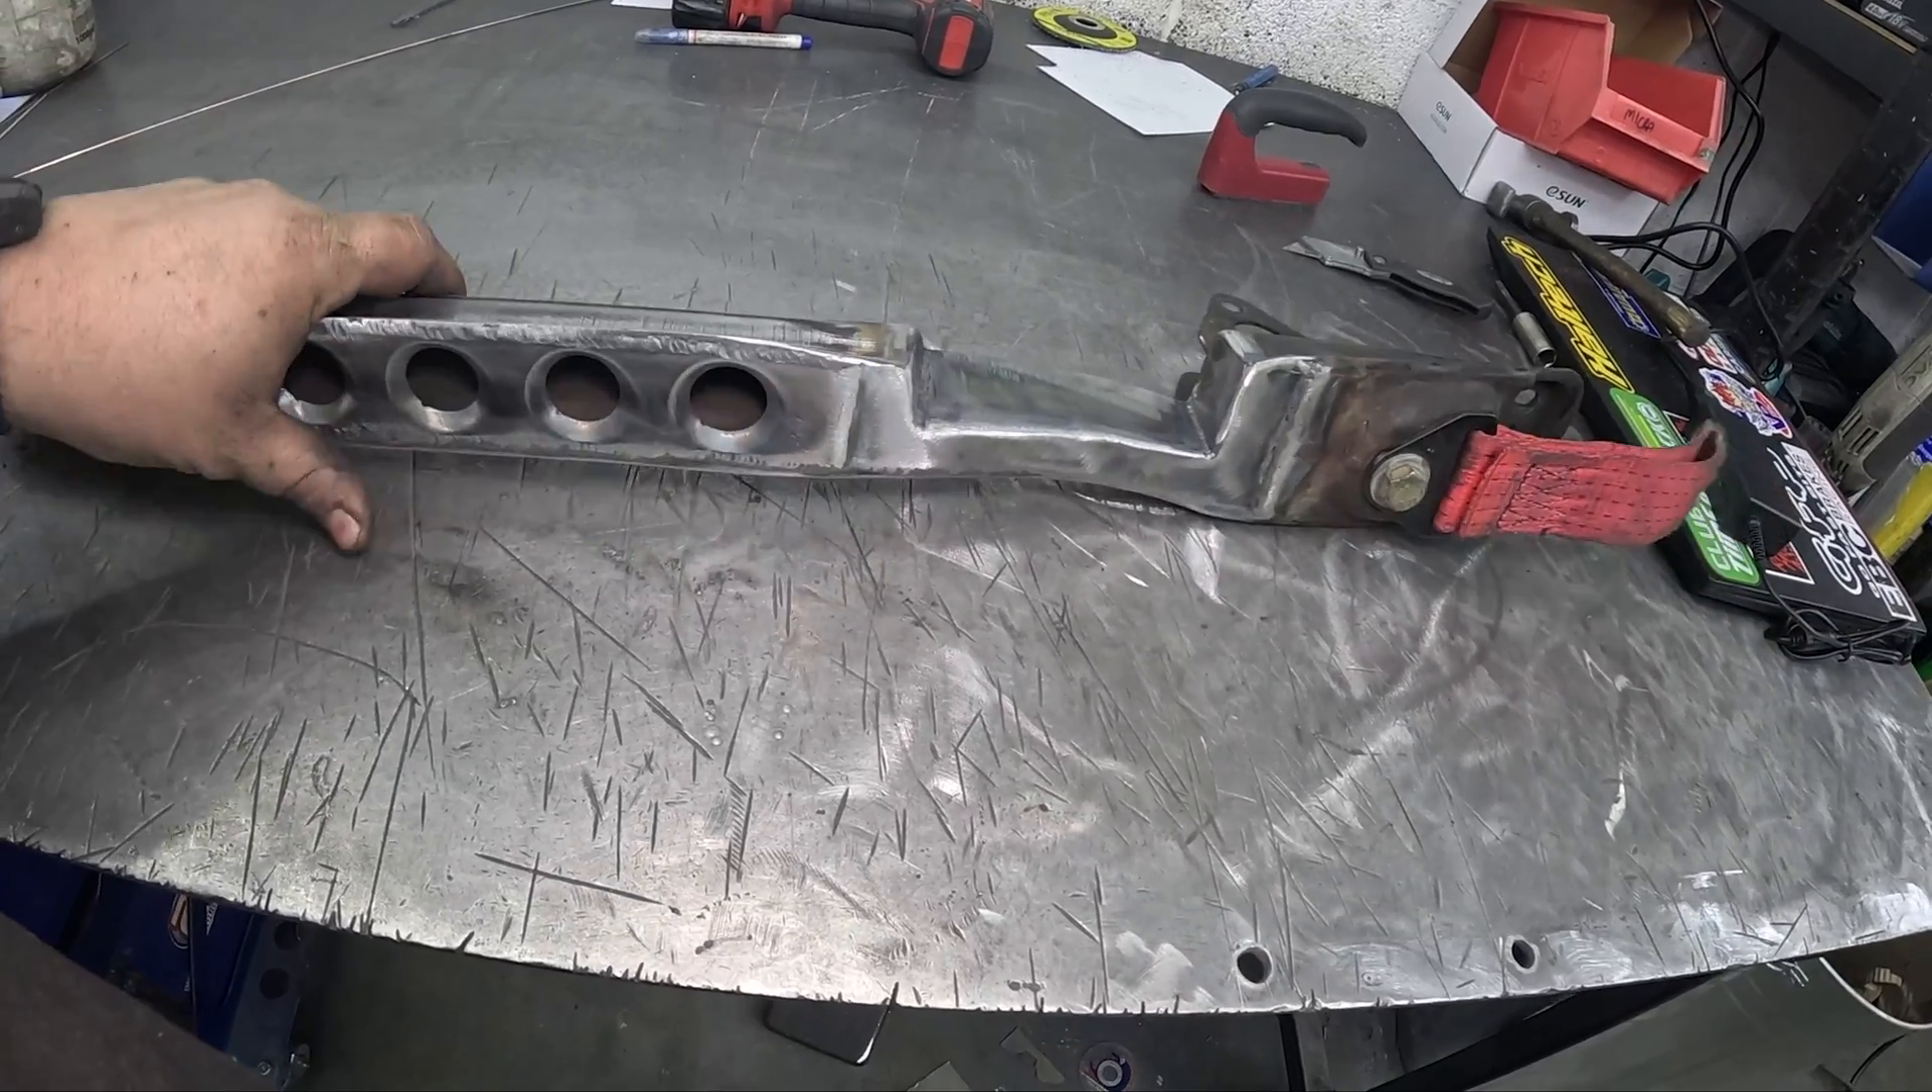We've just finished off with boxing in this cross support.